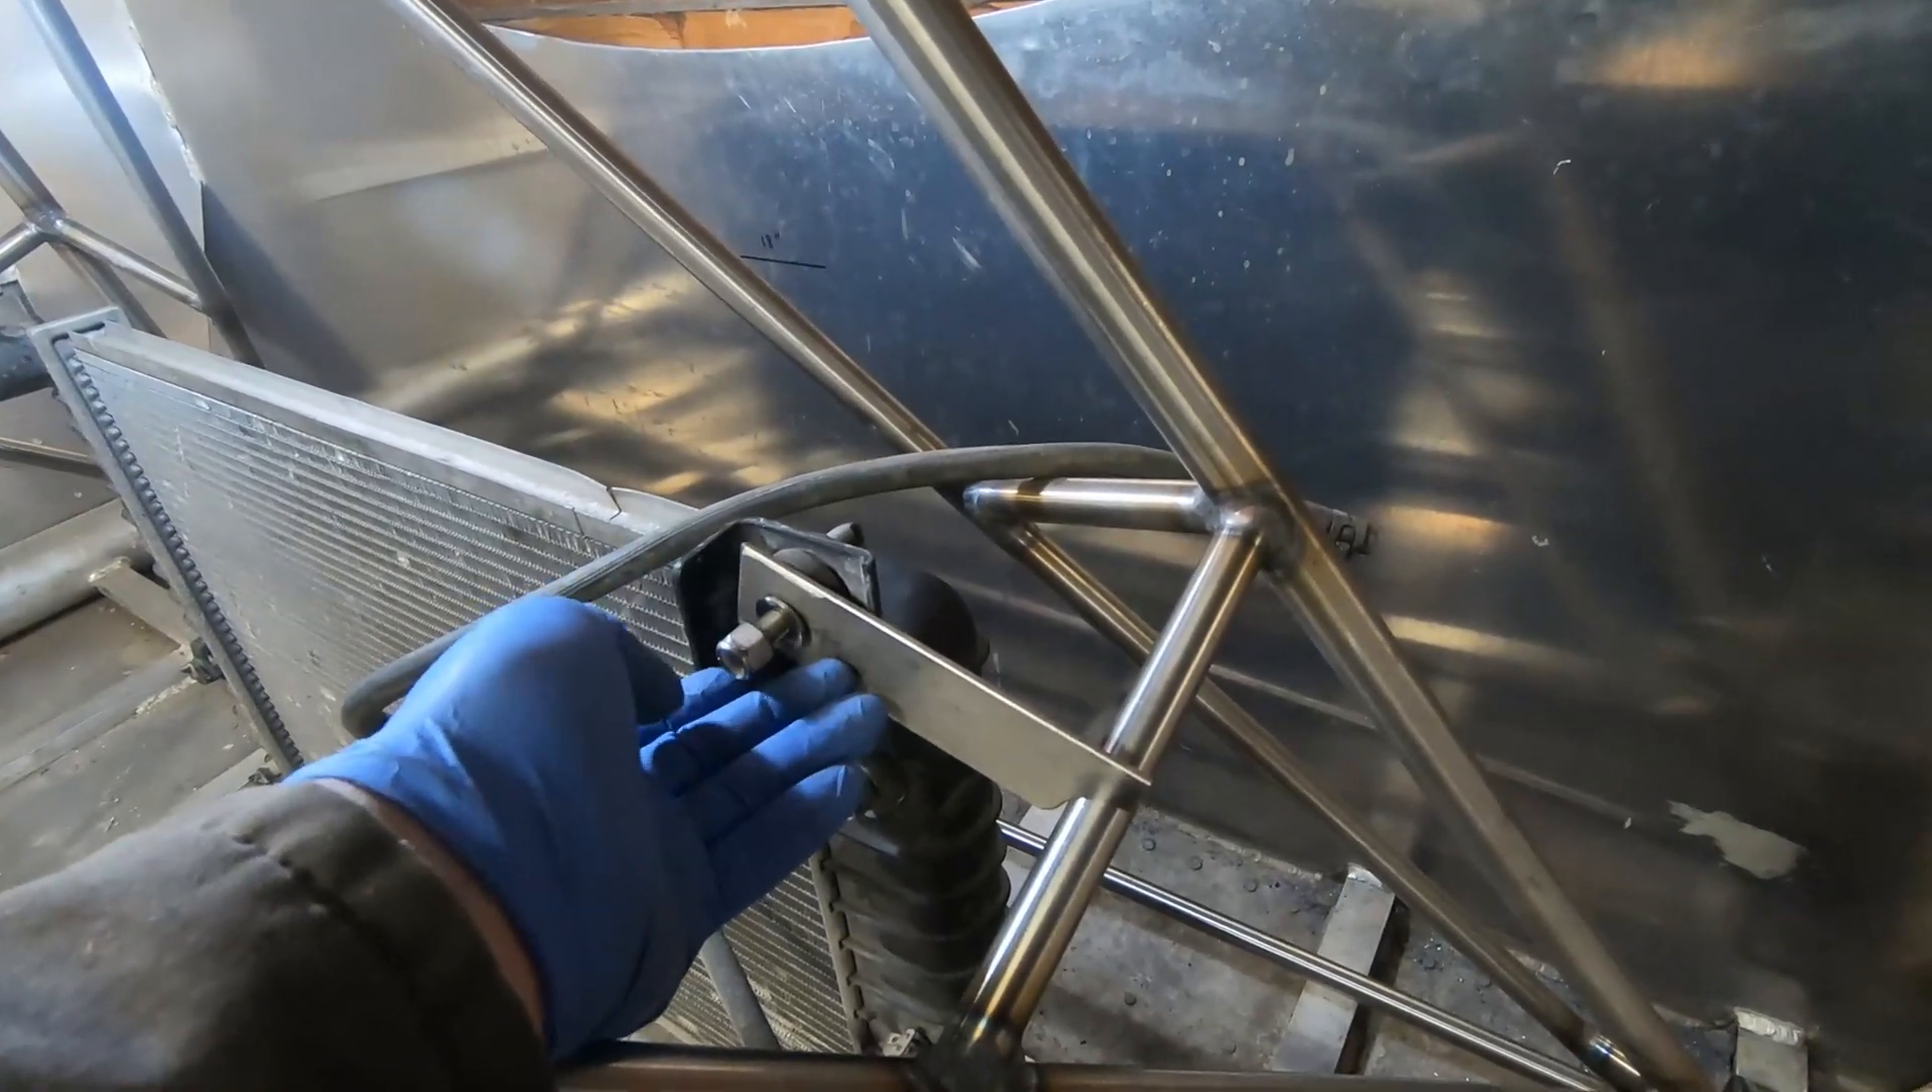To mount the top of the radiator I used this stainless flat stock and just ran a bolt through the eyelet on the top.